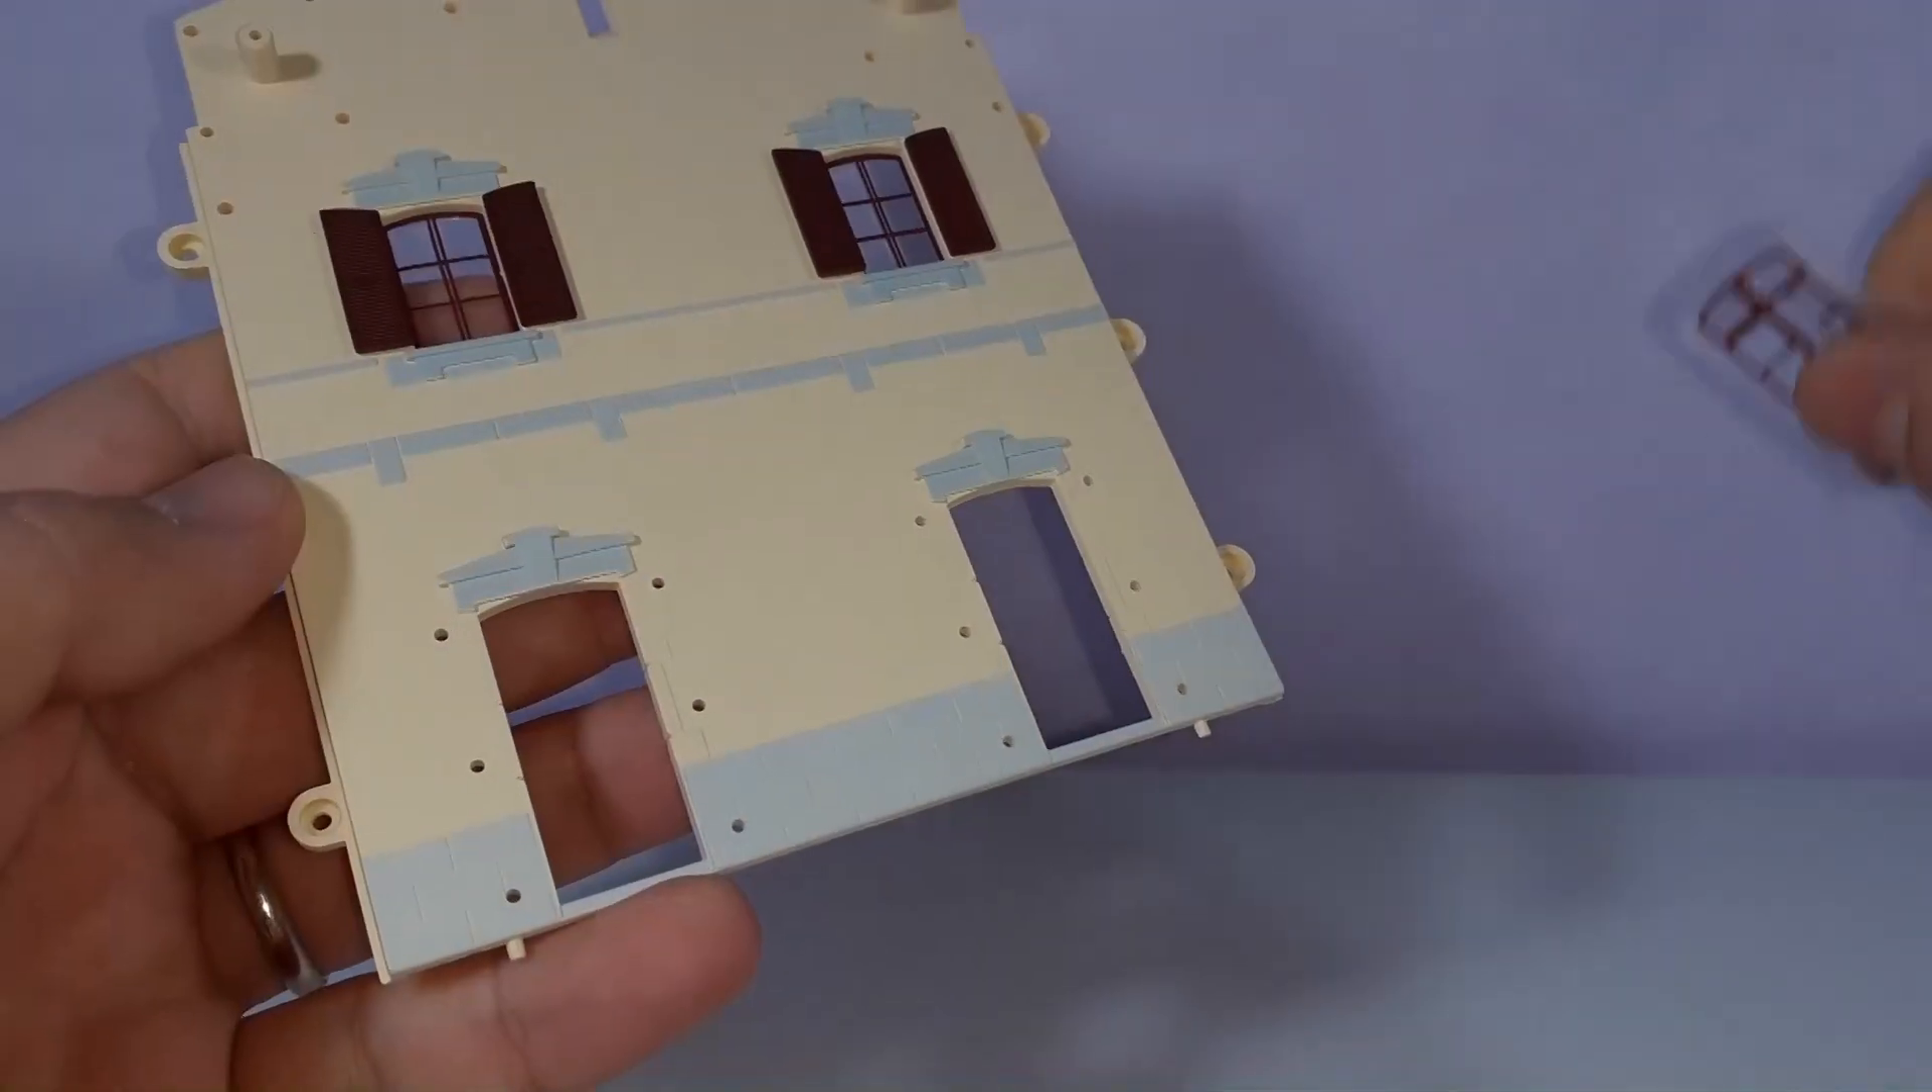Ed ecco fatto abbiamo finito di assemblare le due finestre con le persiane.